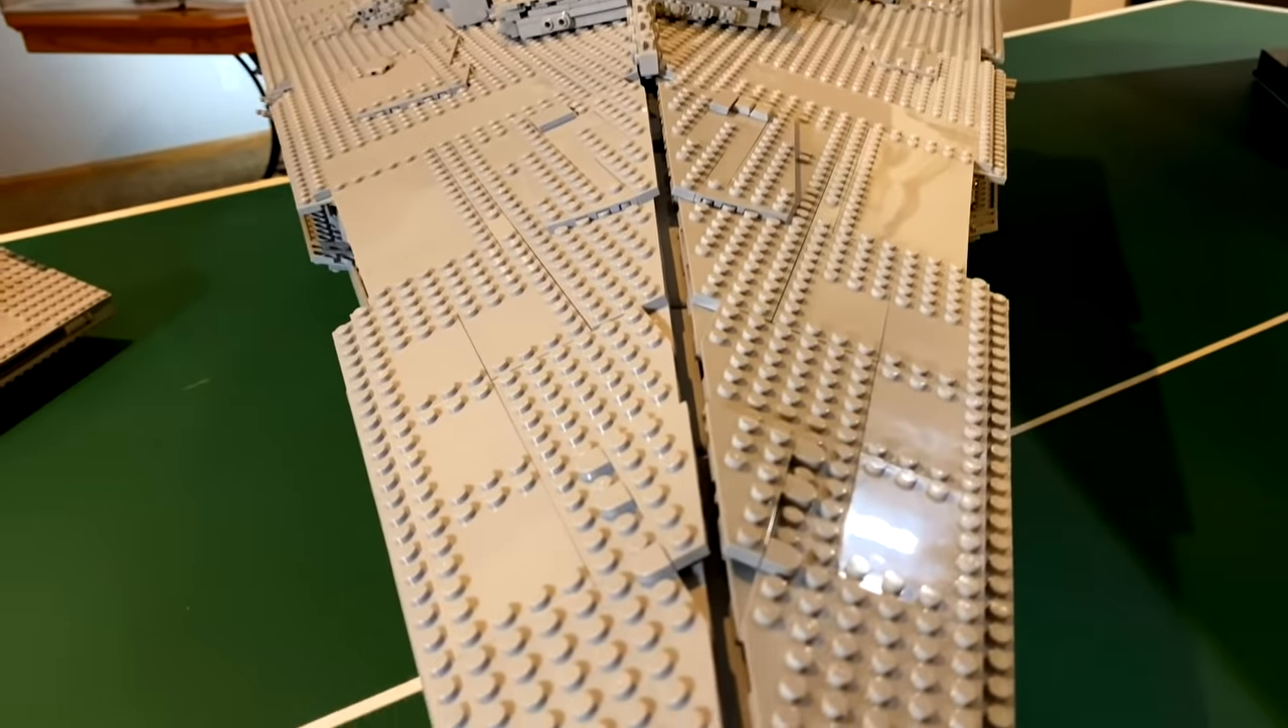There is a pretty significant gap going down the entire center of the star destroyer.